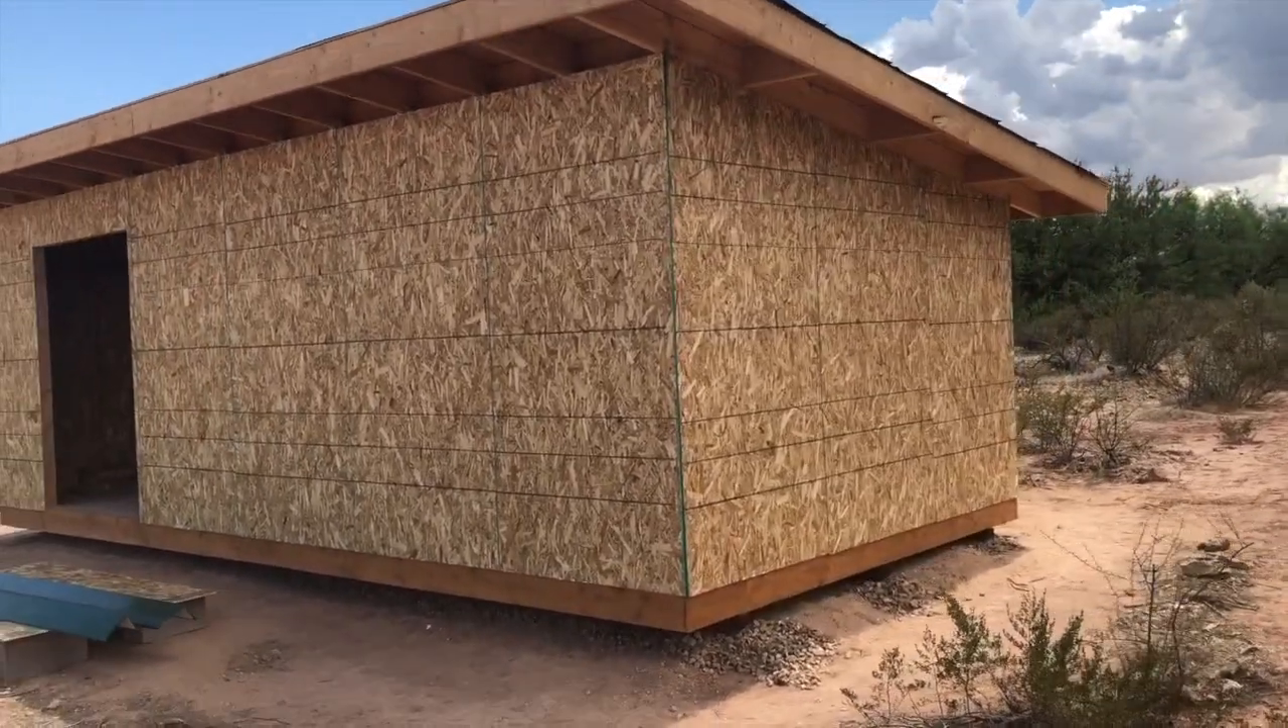So here's the wall sheathing just about done. I just need to cut out the windows. I've got the door cut out there, but none of the windows.